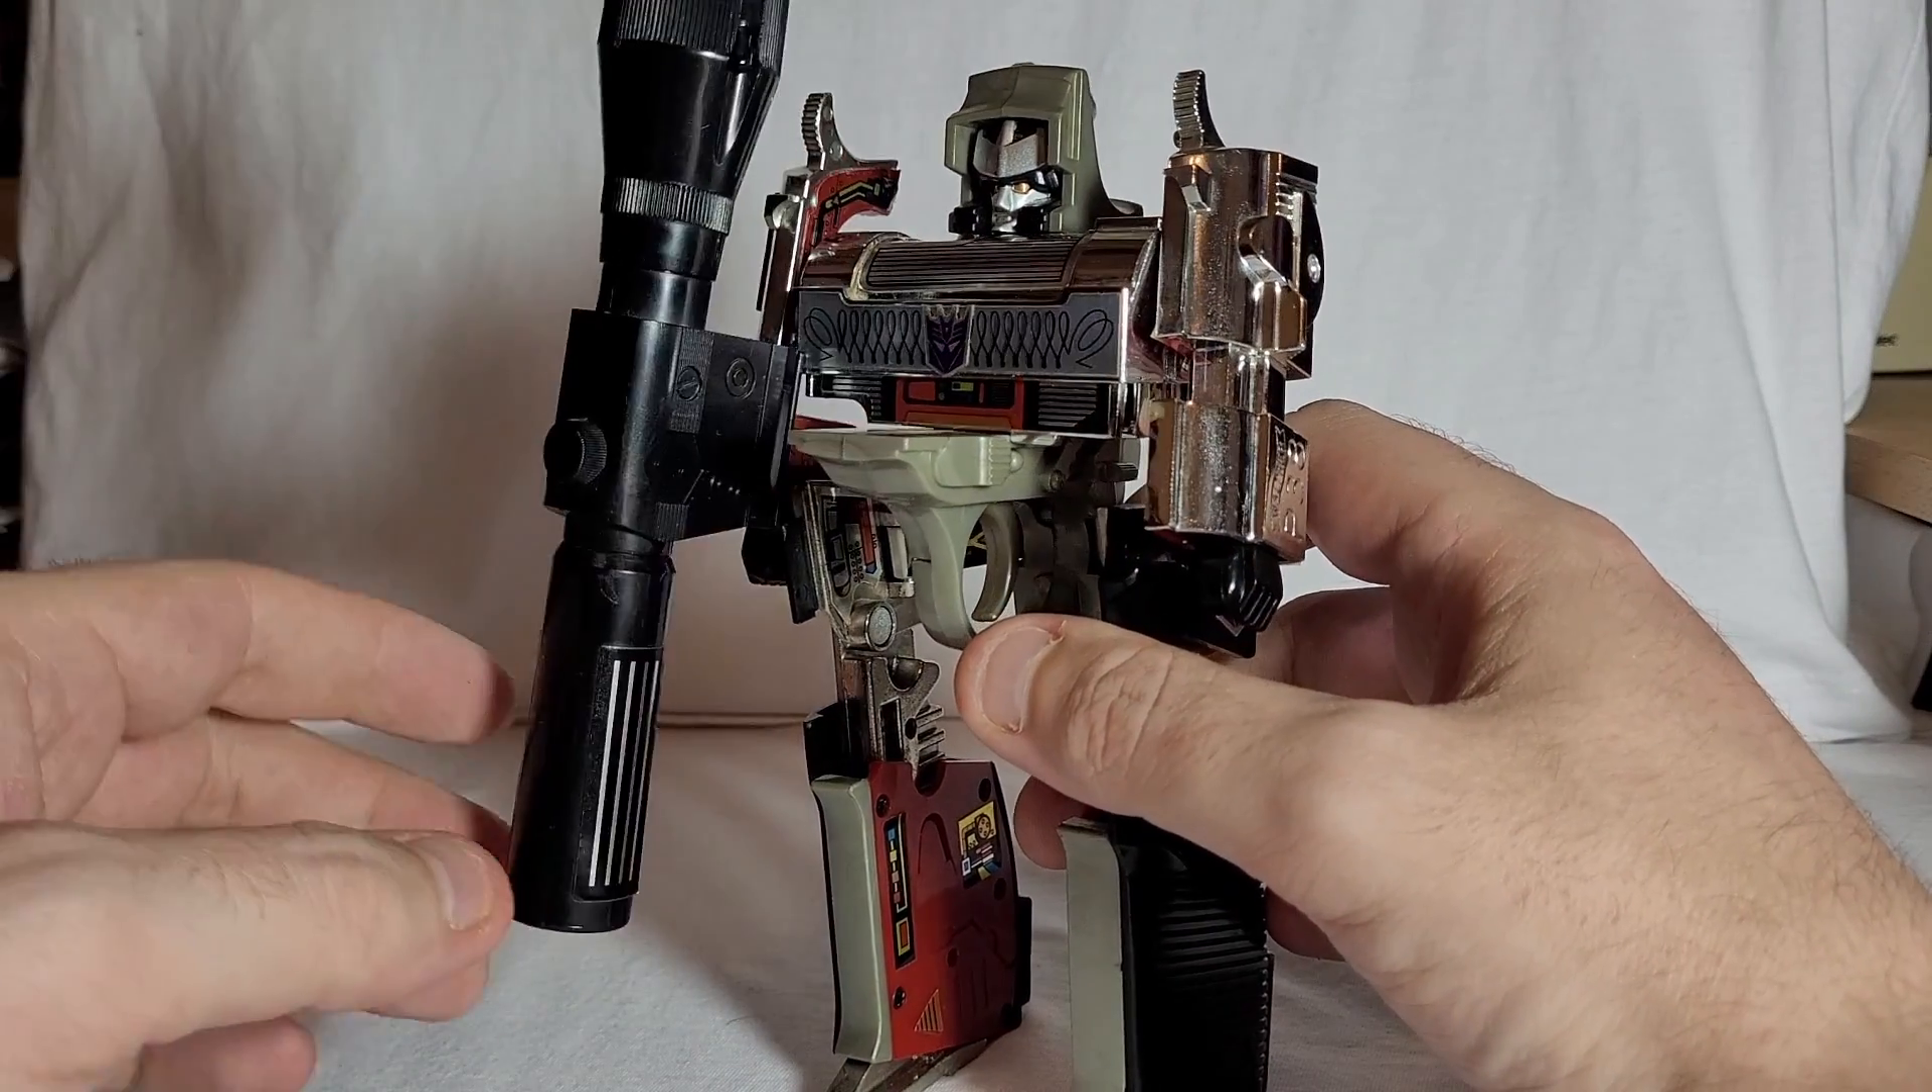And that primary weapon, the fusion cannon, is too big for the robot.